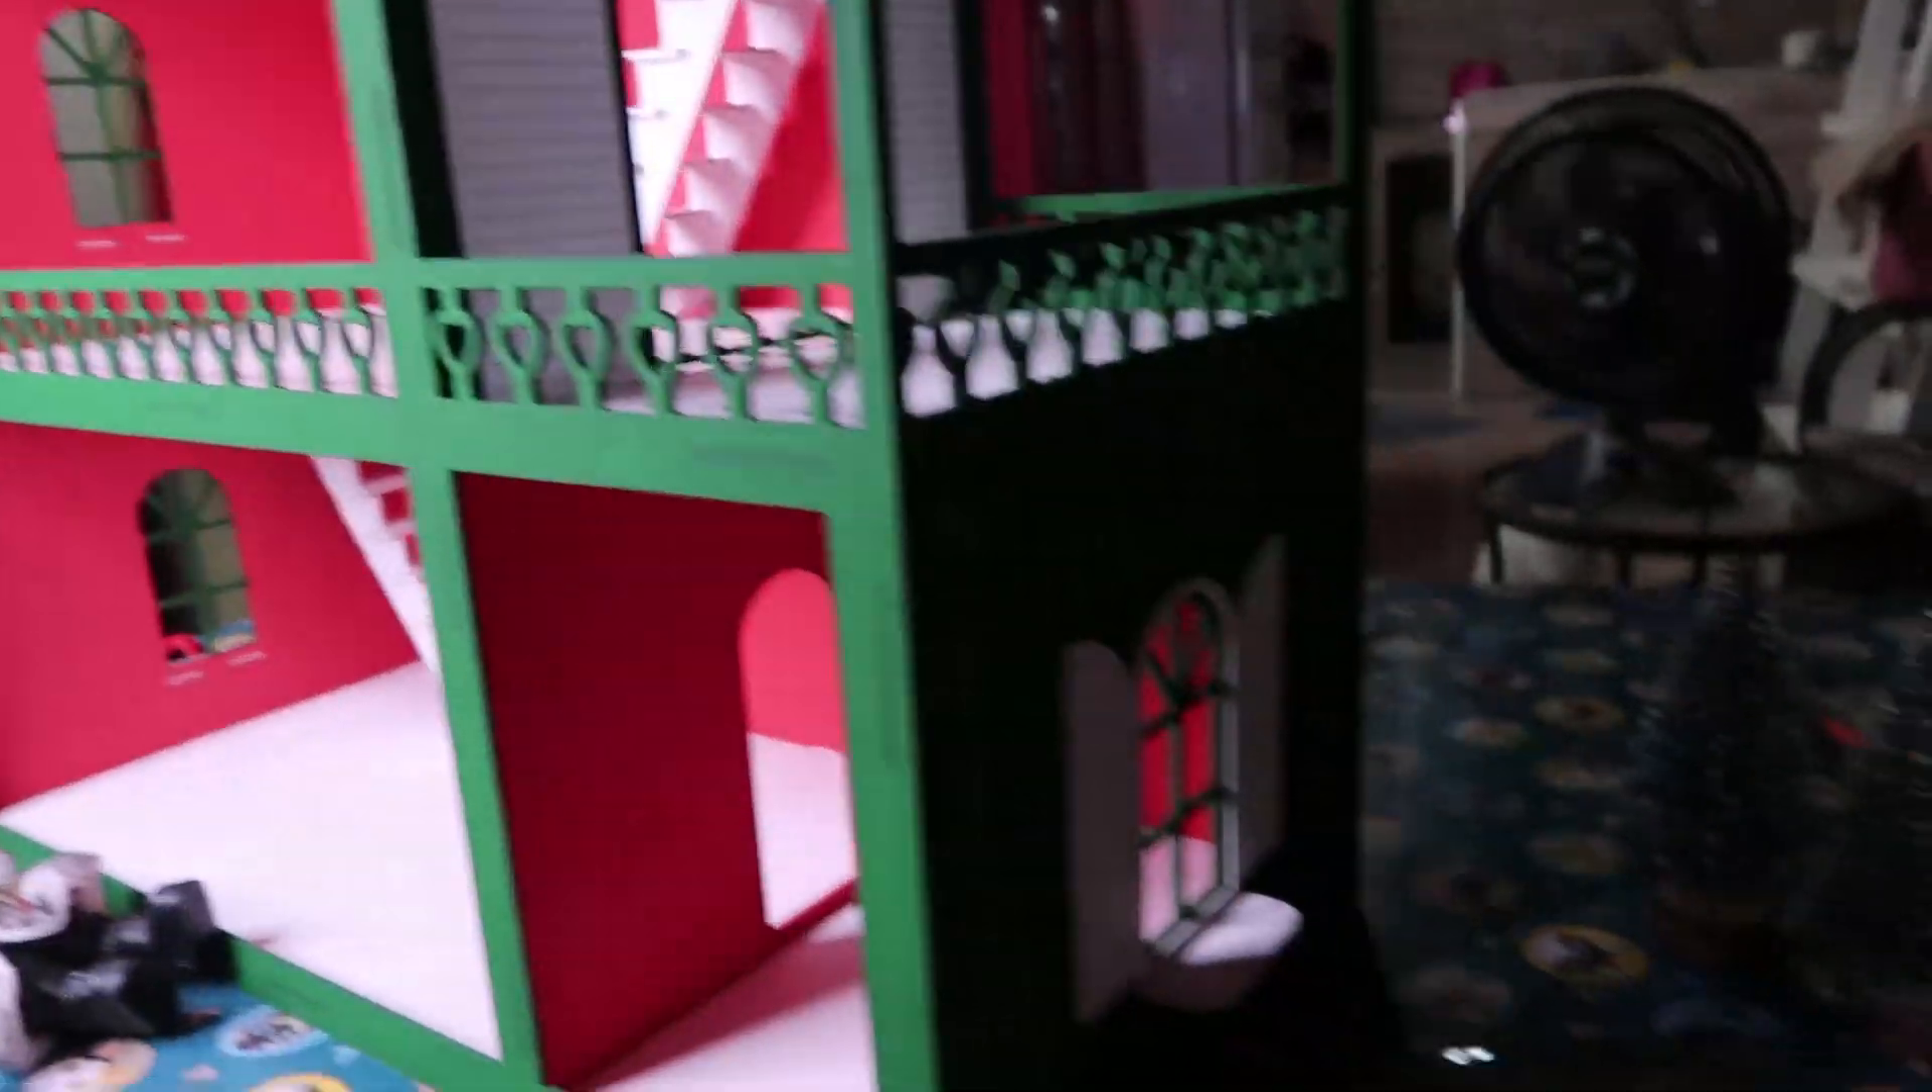A chuchuzete já coloquei também as janelinhas. Olha. Já colei as janelinhas.